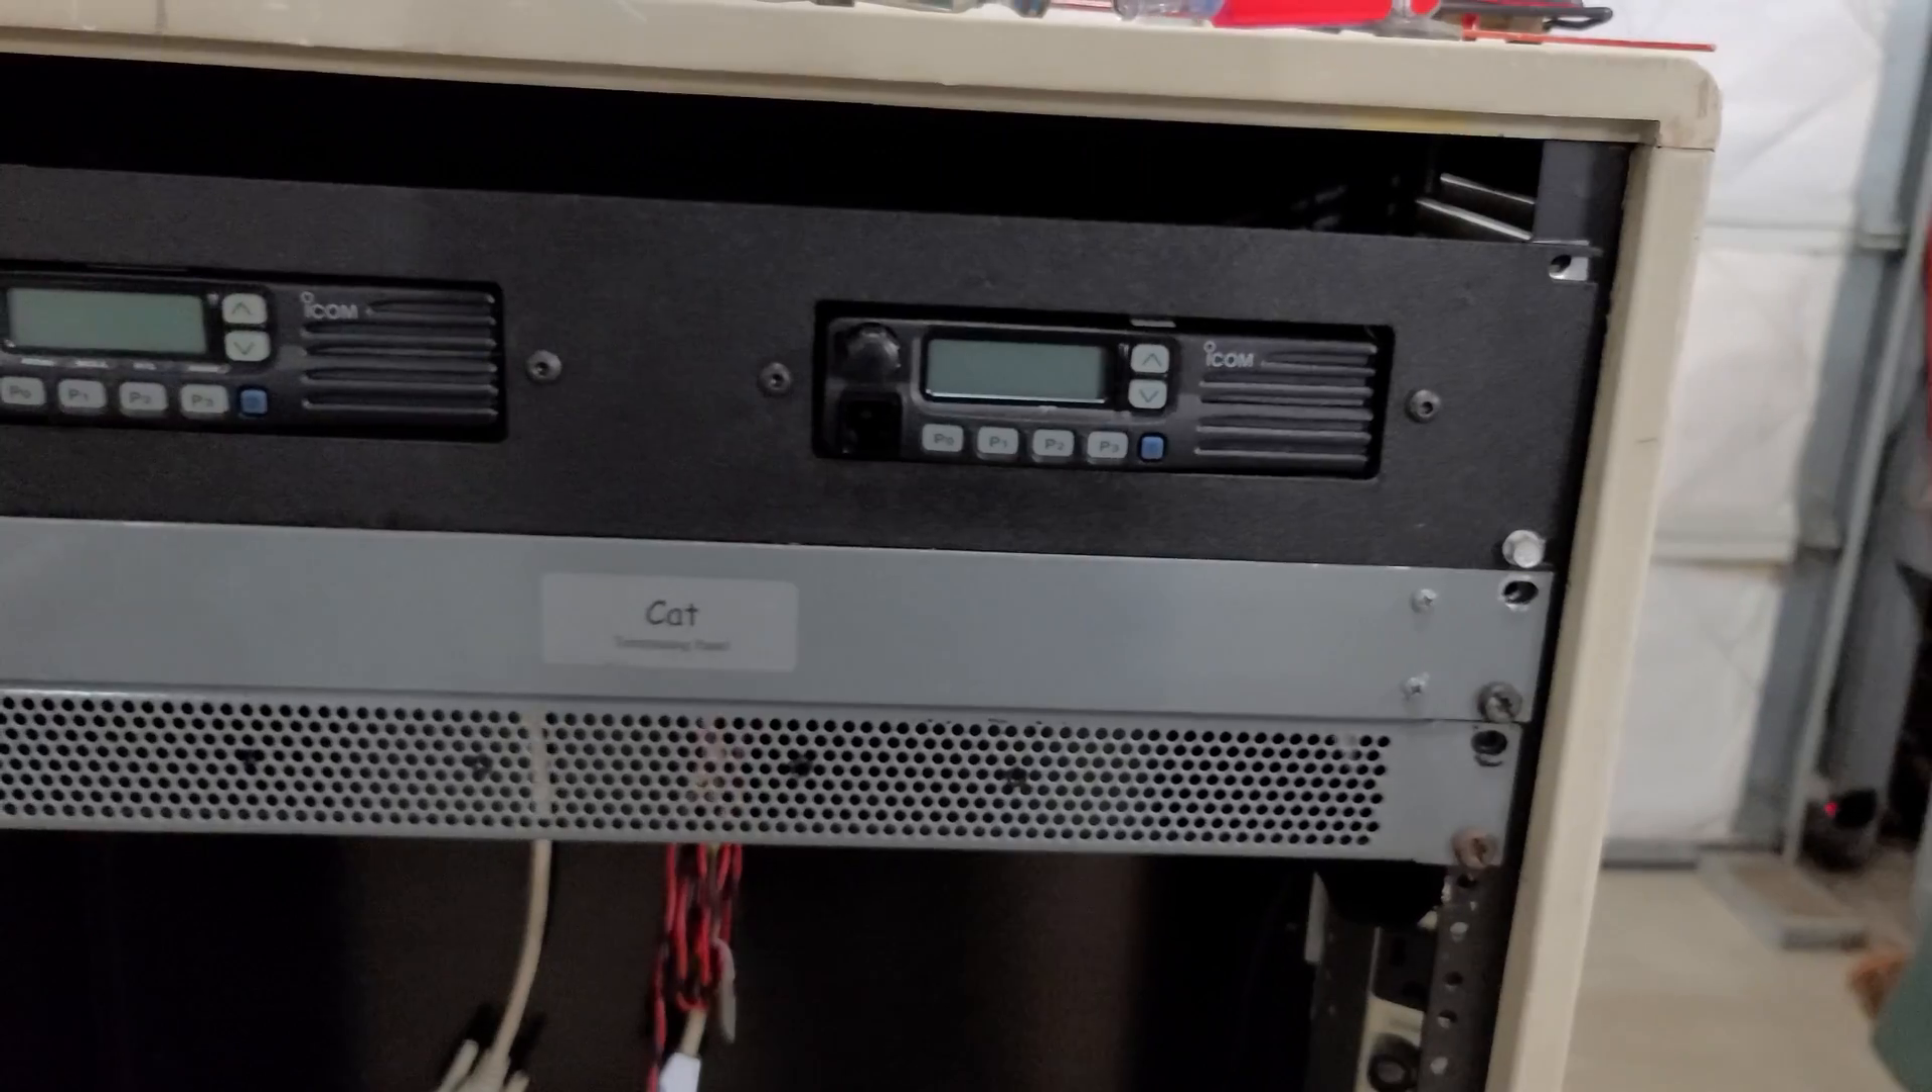So now you can kind of see how the radios are installed here.